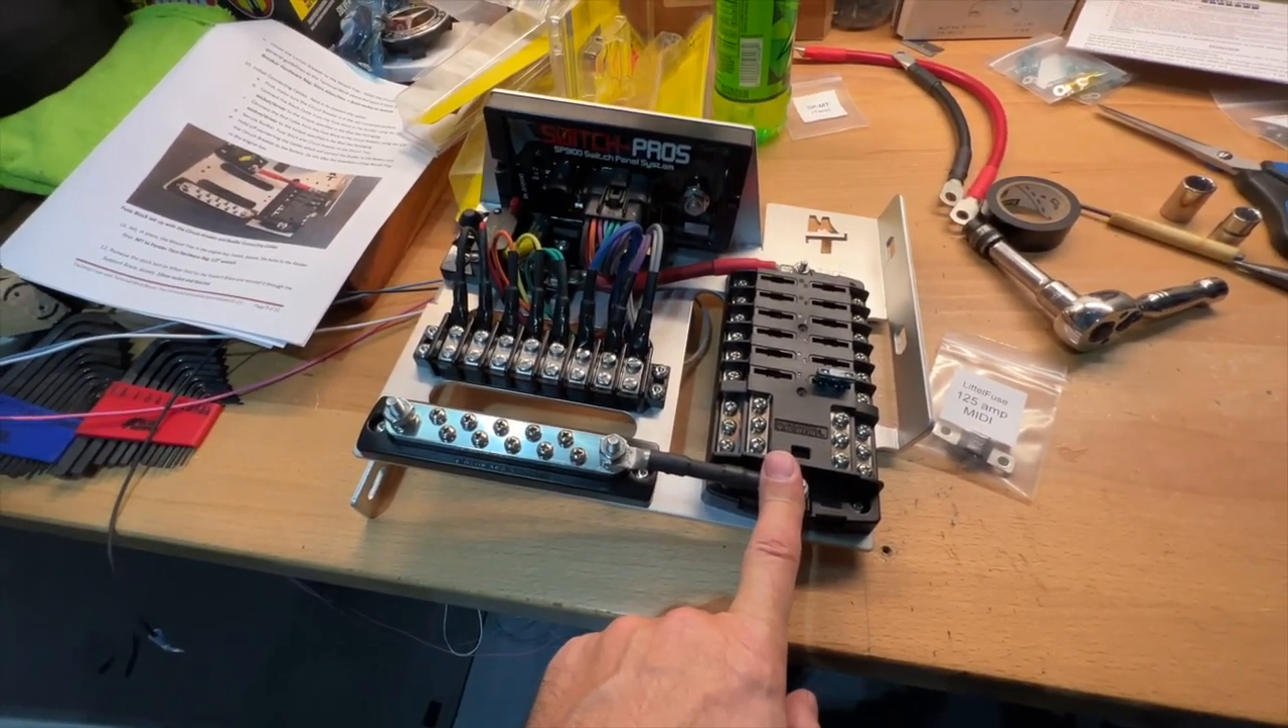Now you can see we have the positive wire up top going from the circuit breaker here and then we have the negative going from the bus bar to the fuse block and that's it.